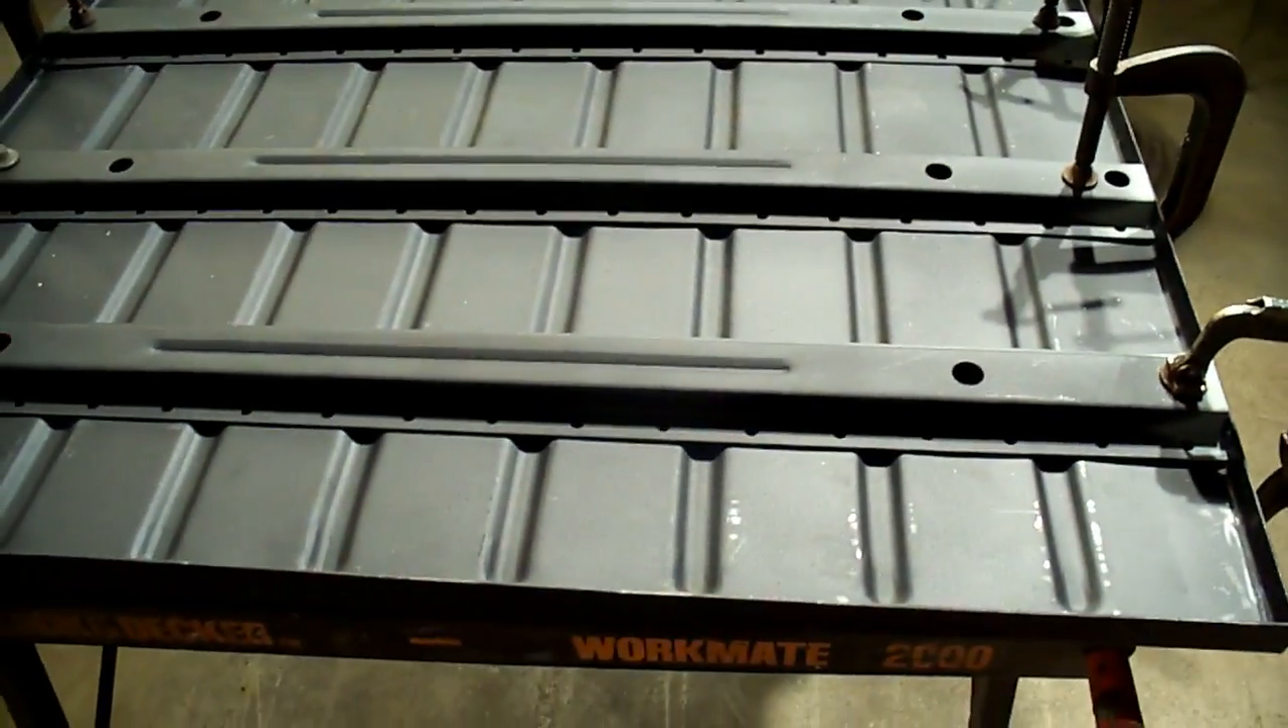Everybody here we are with the rear floor with the hat channel installed on it uh it's clamped down there and we've got the rear floor riser in place and that's clamped in there also.